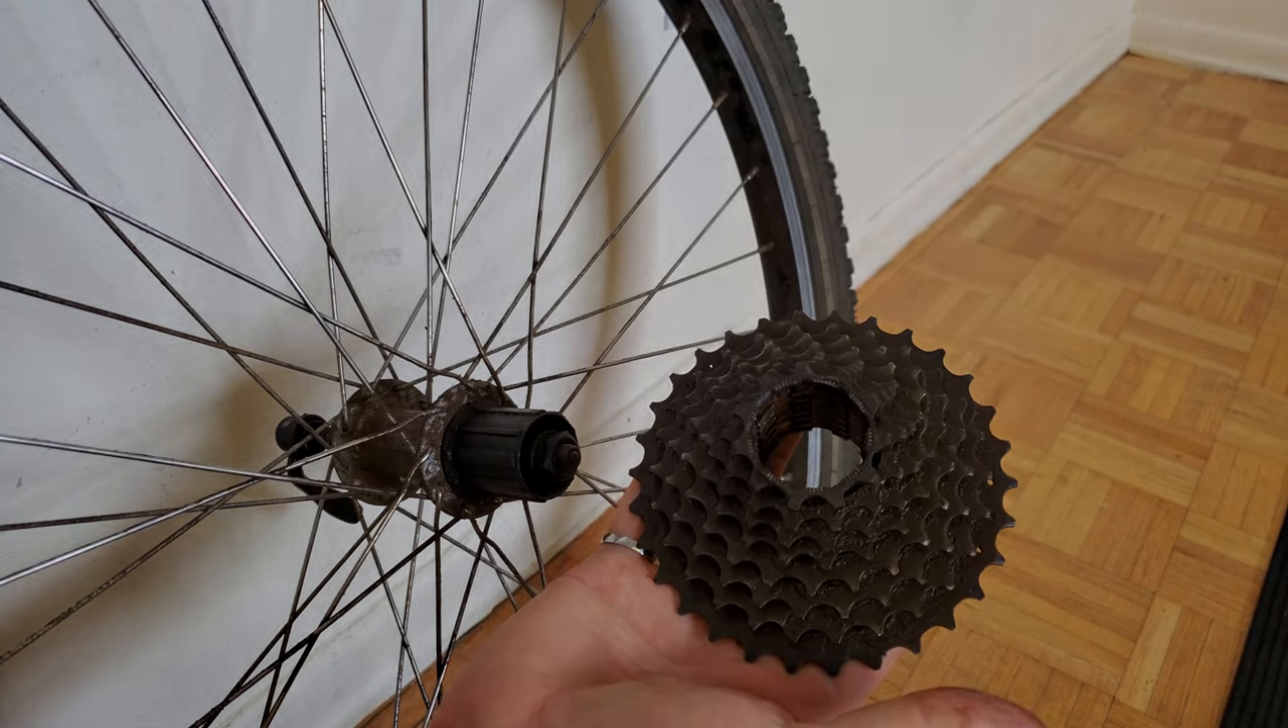With the lock ring removed I can pull this cassette off like this and I've successfully removed the rear sprockets from this wheel which was the goal of this video.